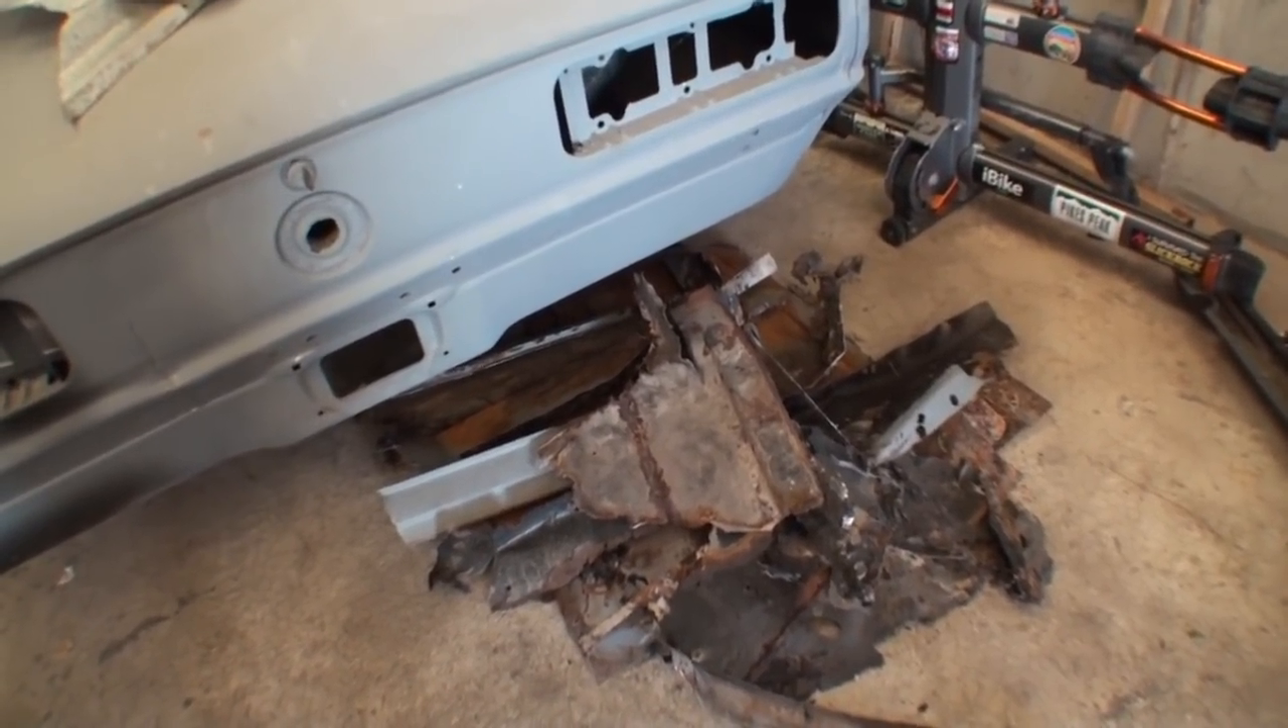This is the floor that we removed and the rocker panel. This is all that's left.